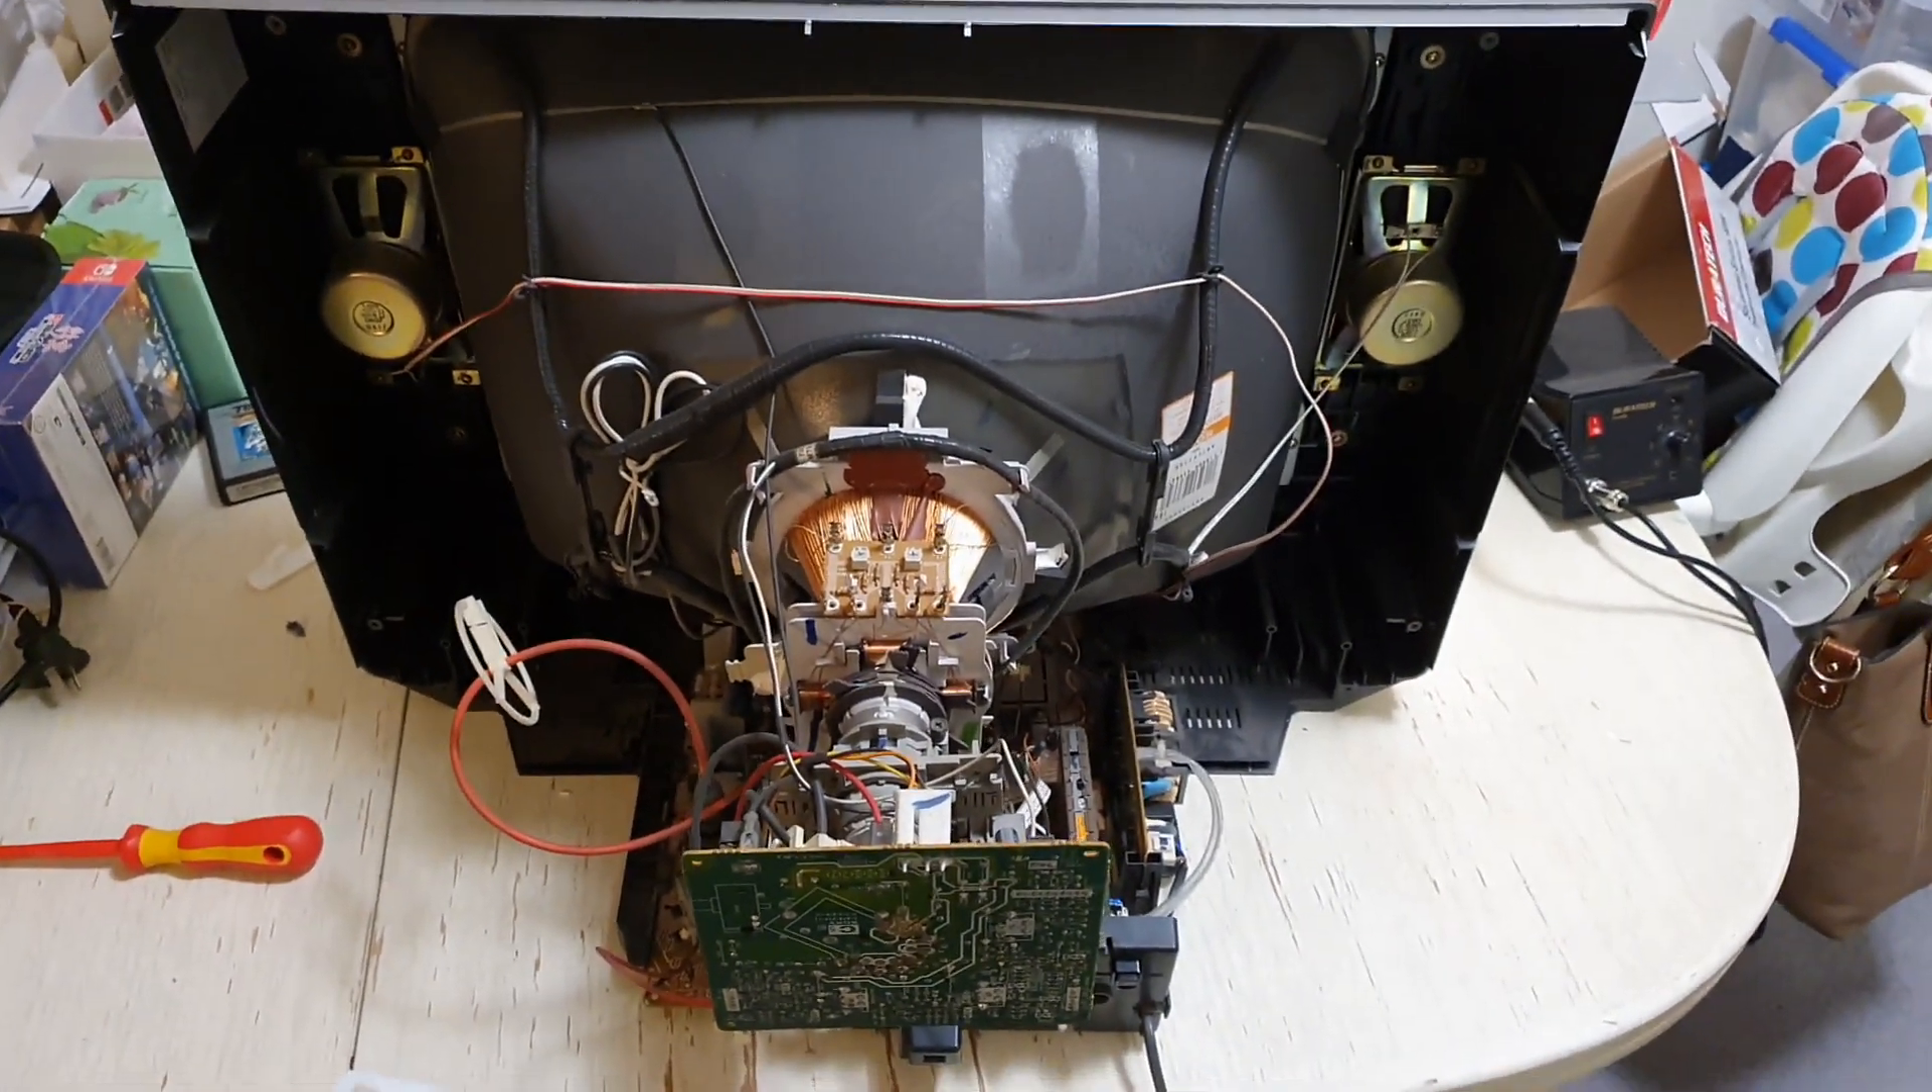So this is the TV with the back off now.